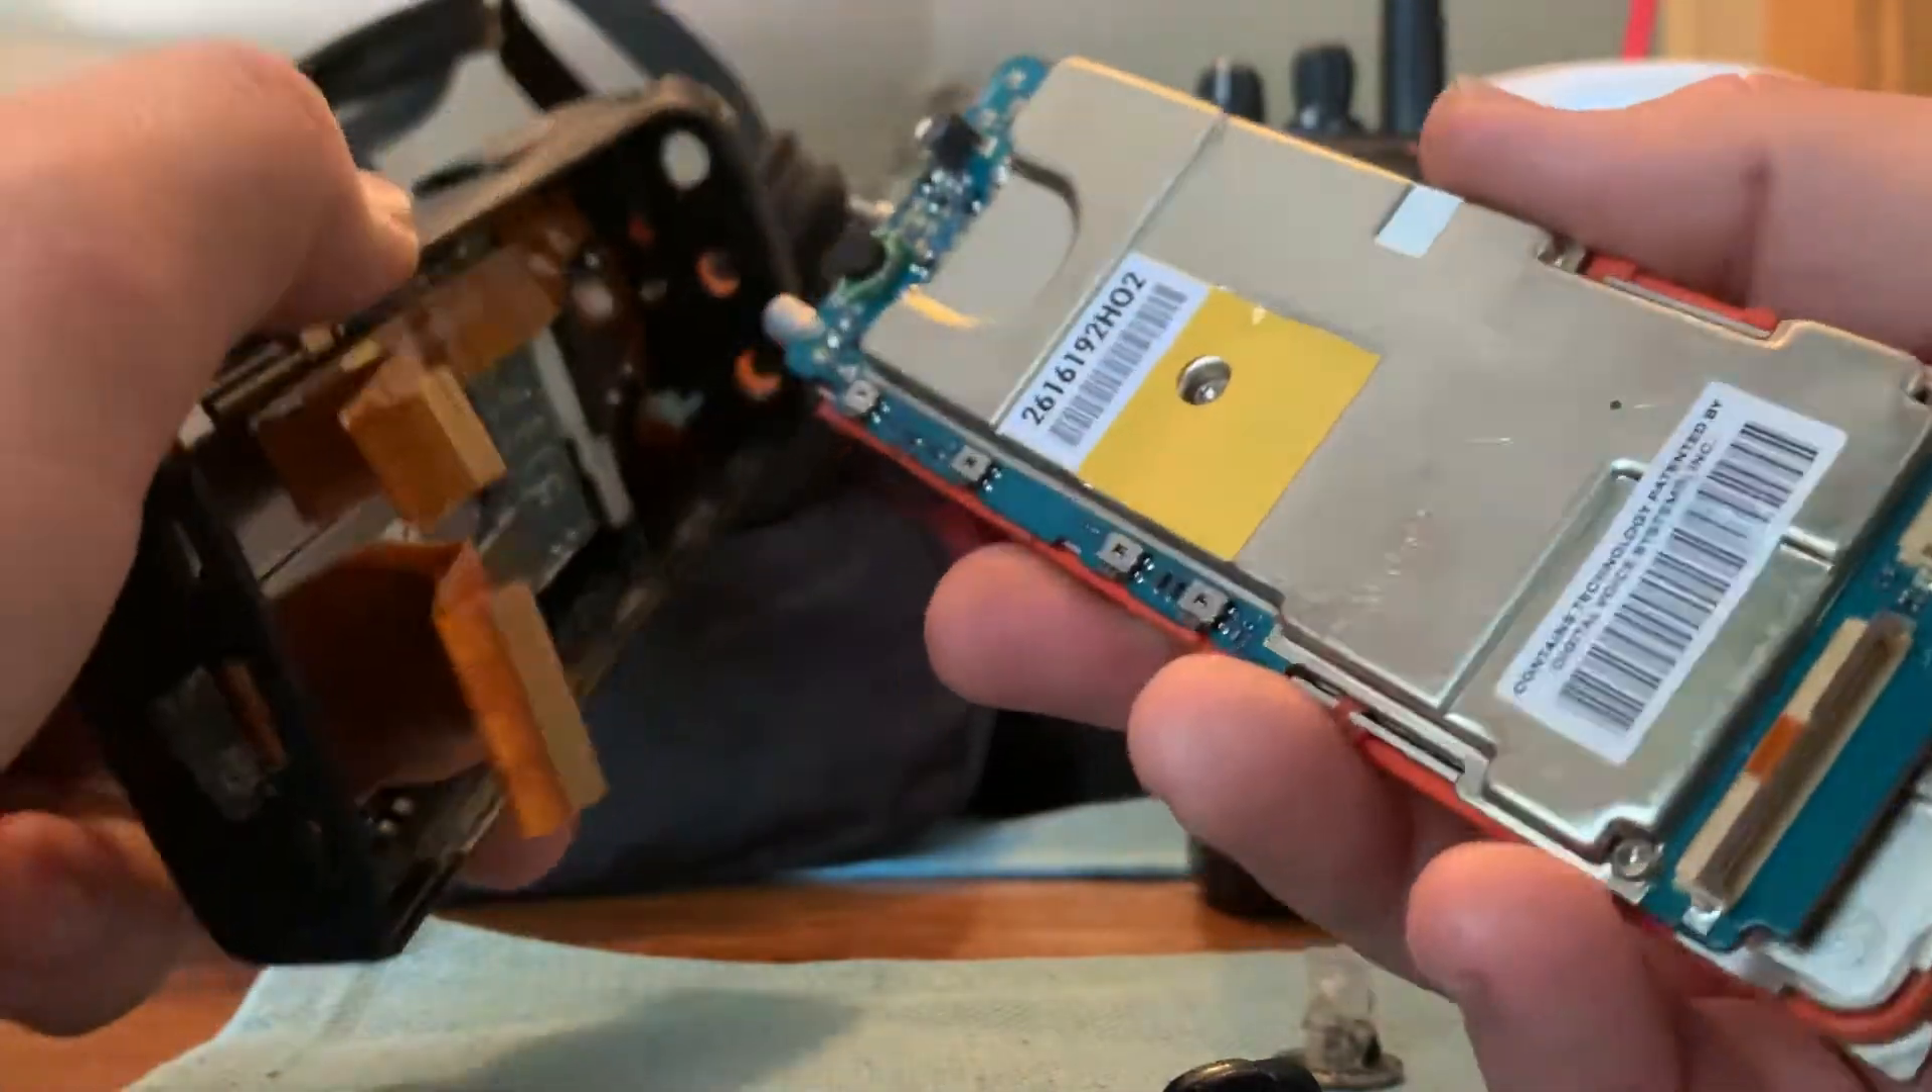And now, your radio housing is now separate from your actual radio itself, the RF board and everything.